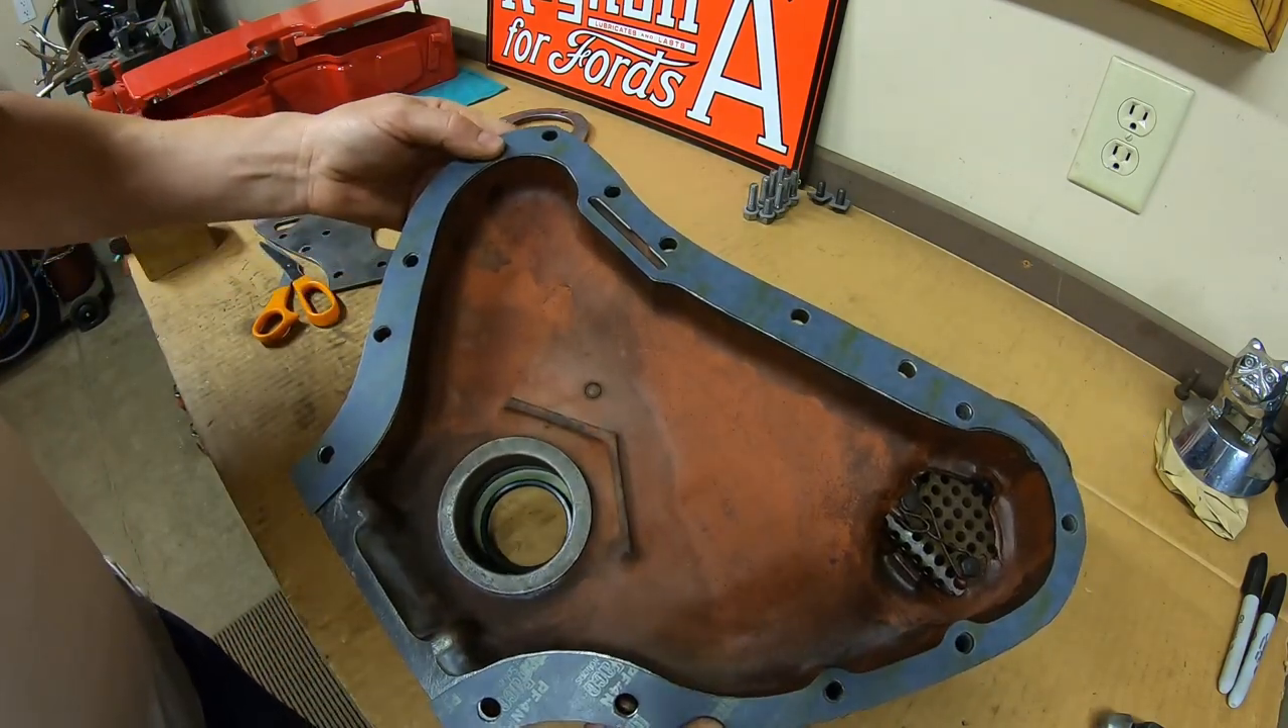So checking our end result yeah all the bolt holes line up just like it's supposed to everything's looking really good.